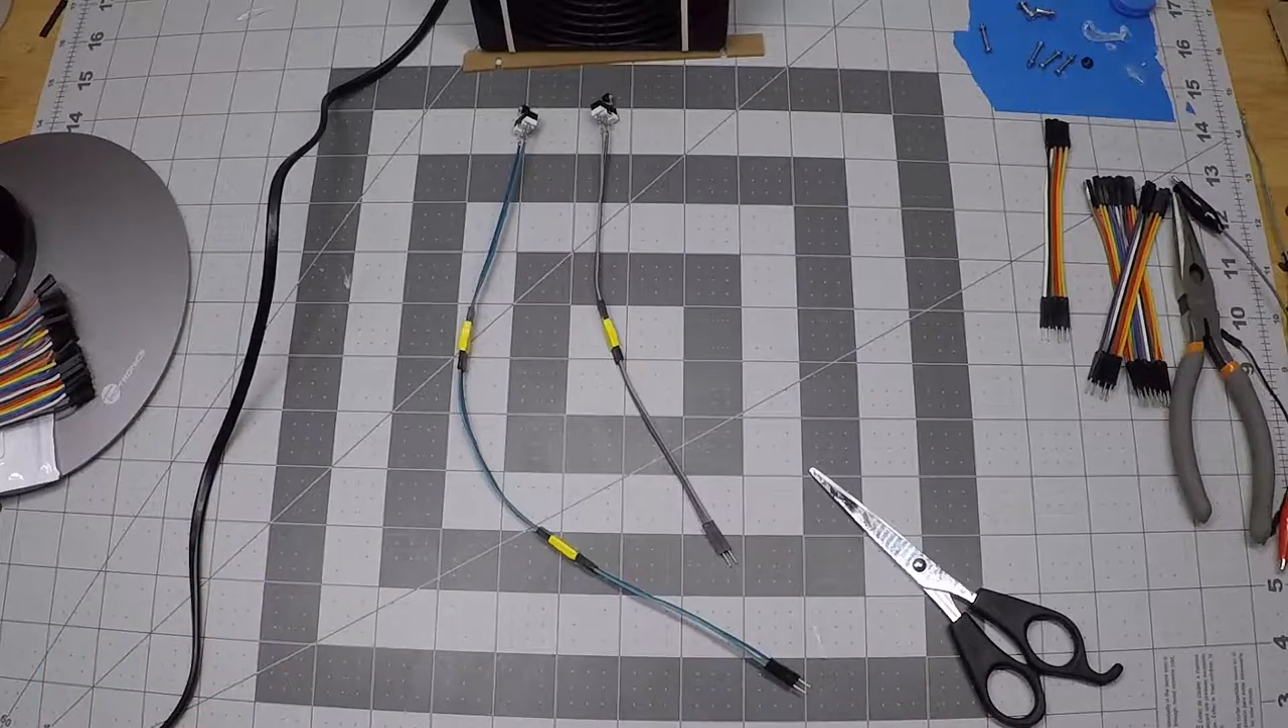Now our limit switches are done. So we have one that has three sections of 10 centimeter Dupont wire. And then we have one that has two segments of 10 centimeter Dupont wire.